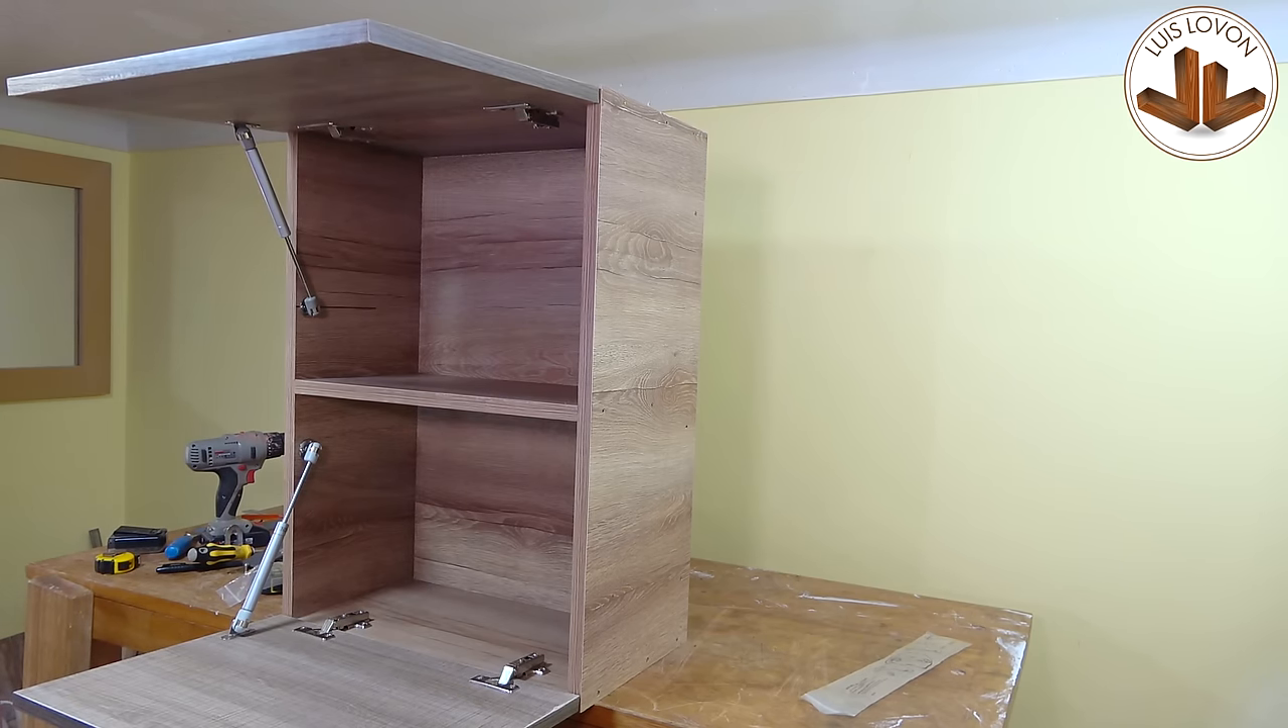Las dos puertas ya colocadas de una forma sencilla y rápida como han podido ver.